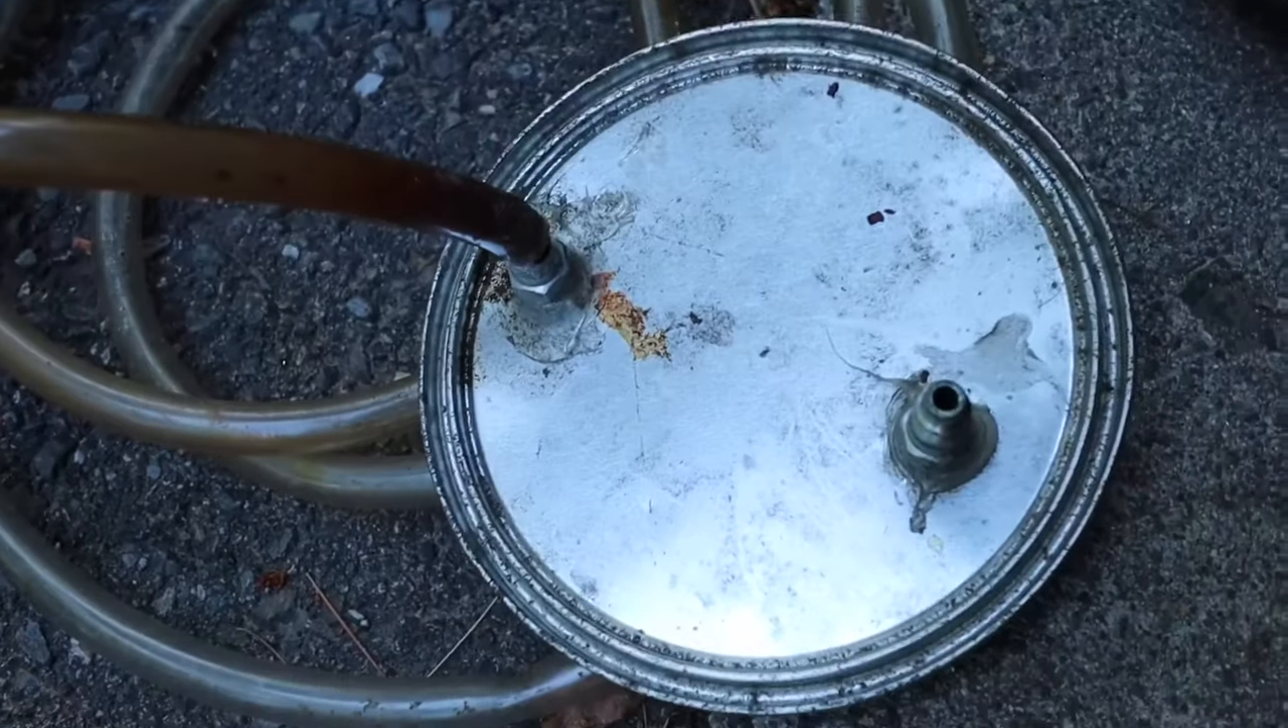I have two air fittings on the top of the lid.